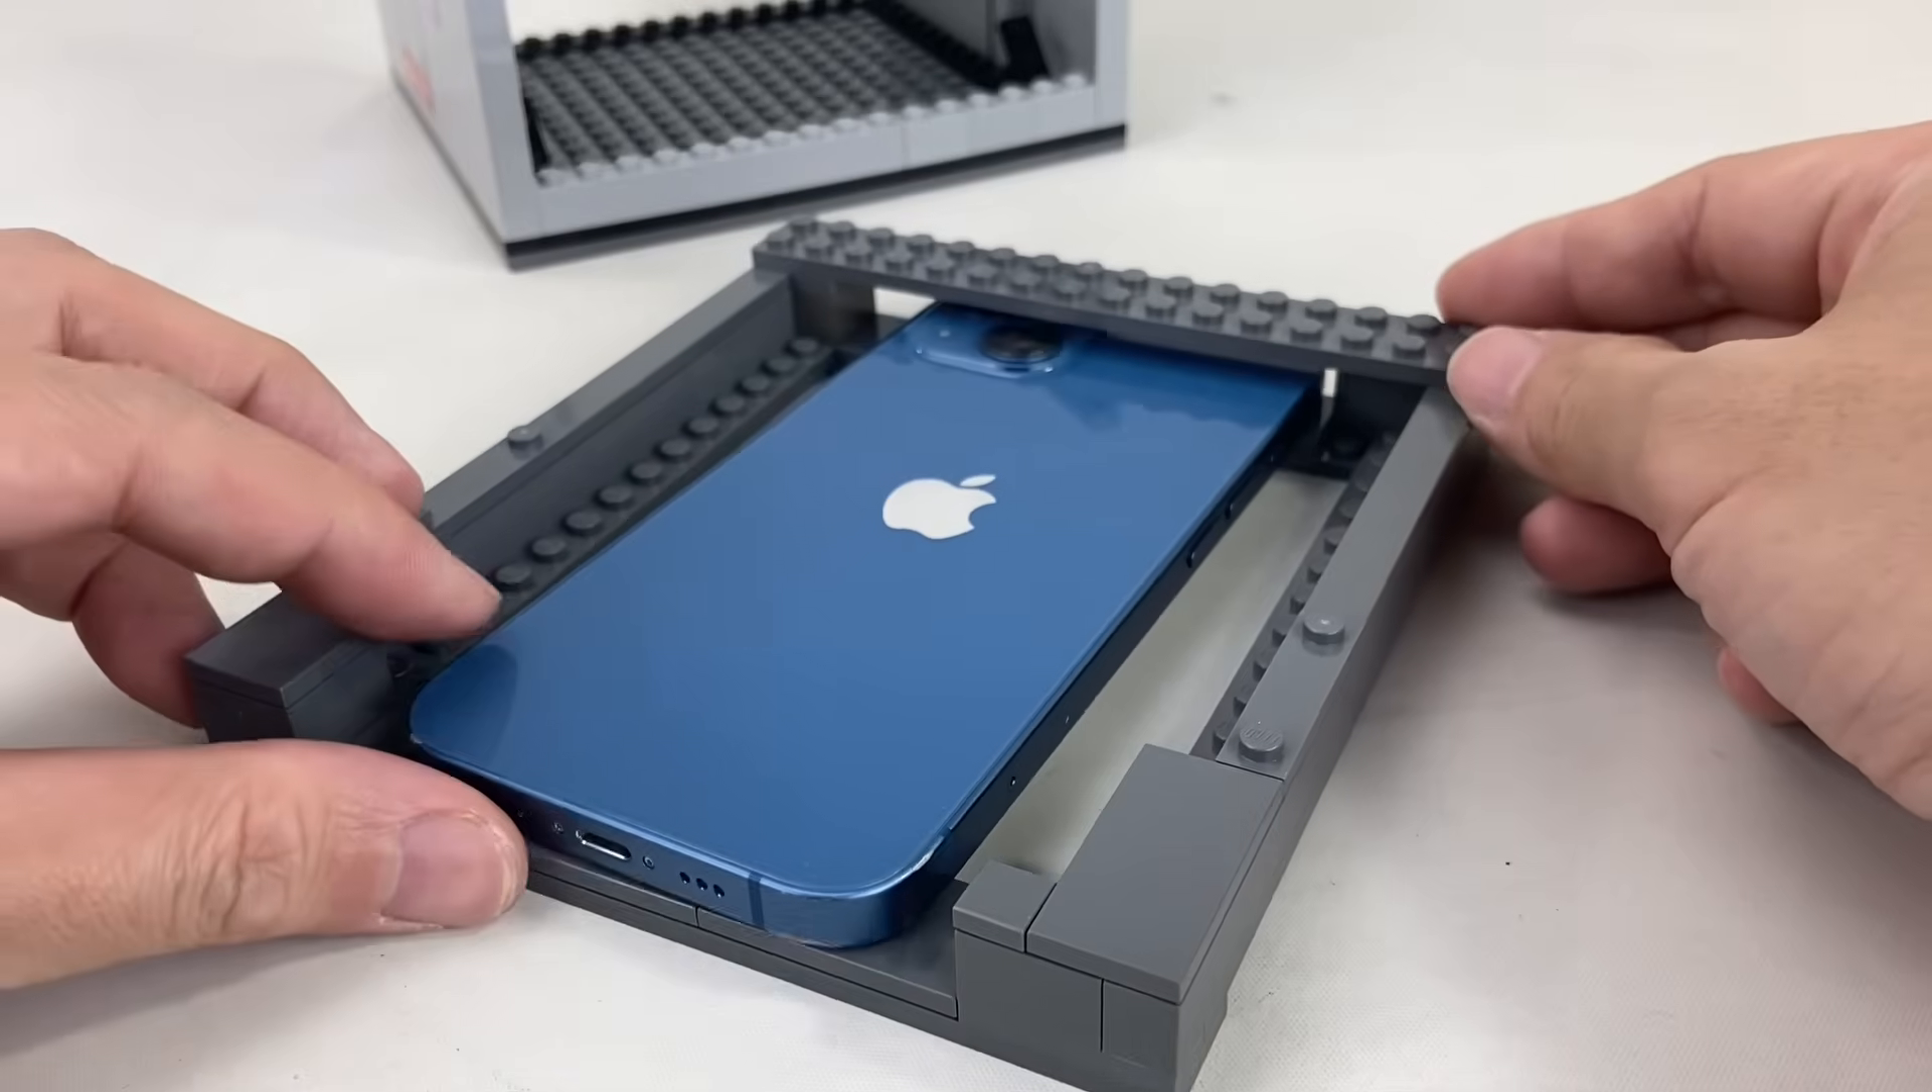Now let's test if our phone fits. Great! It fits perfectly.